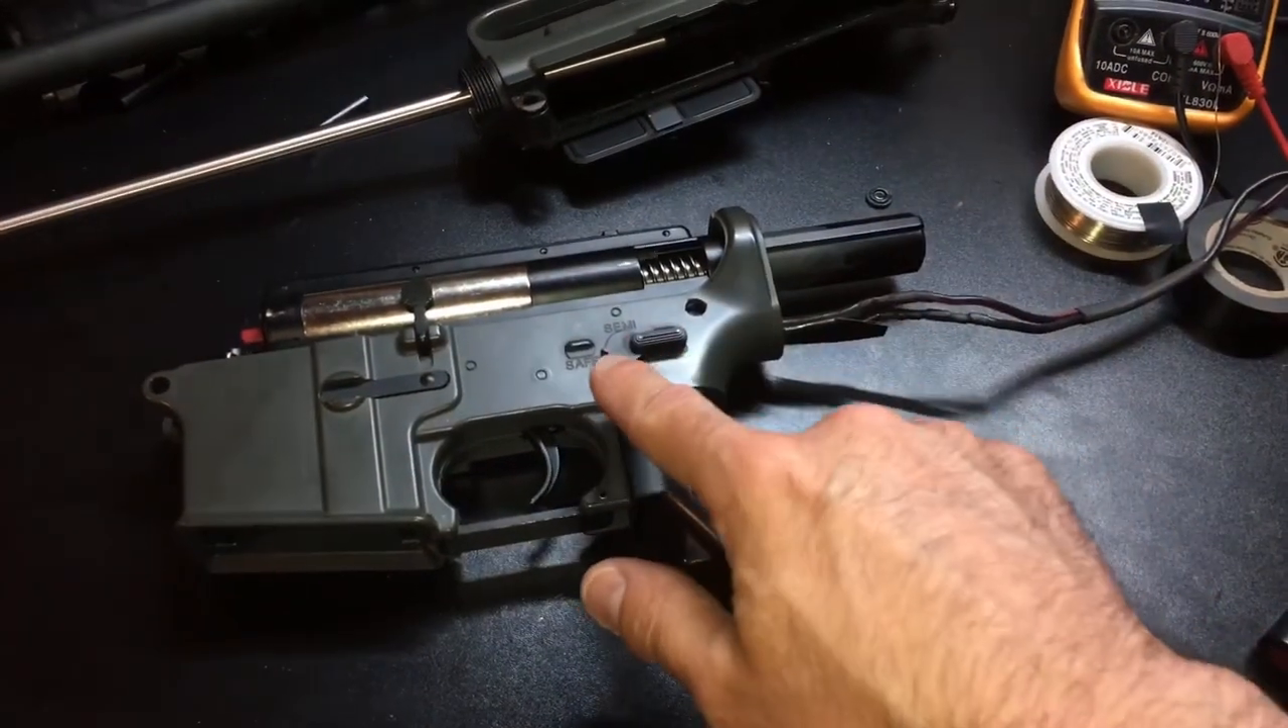I went ahead and sealed up the gearbox. We put it back into the lower receiver.